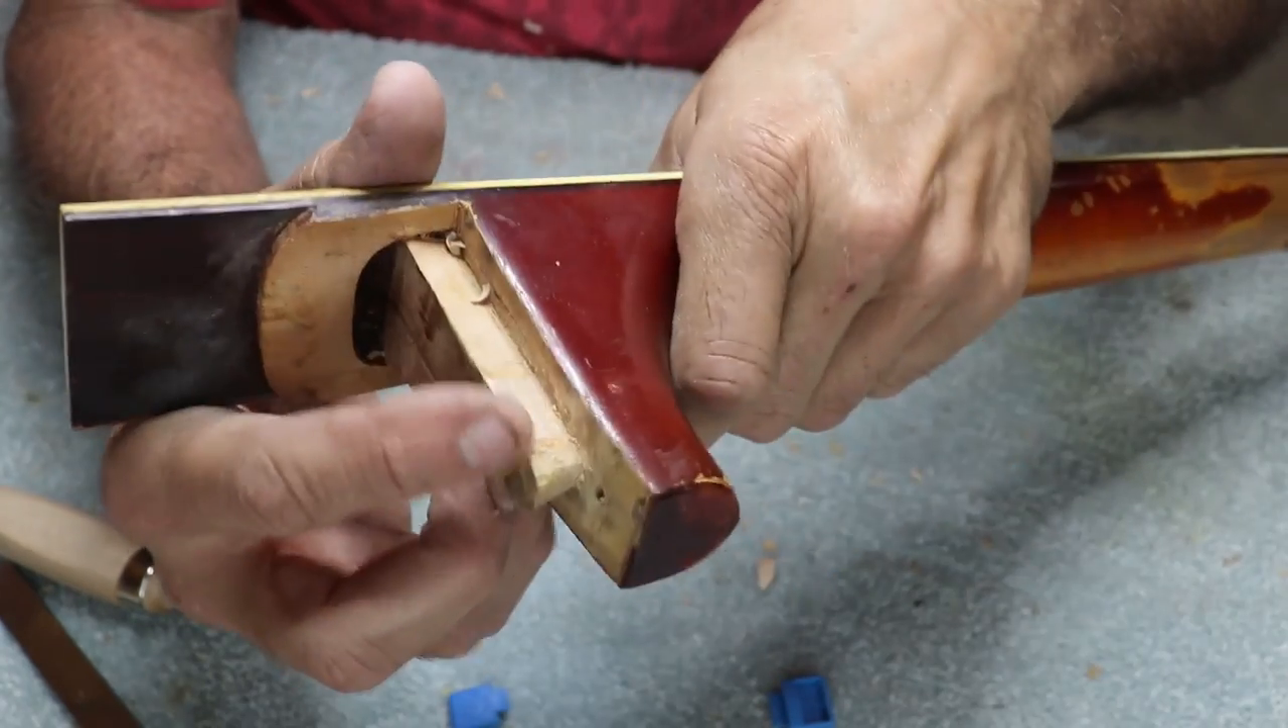You can see there that we've got the little cleat fitted in there it's just a fill piece.